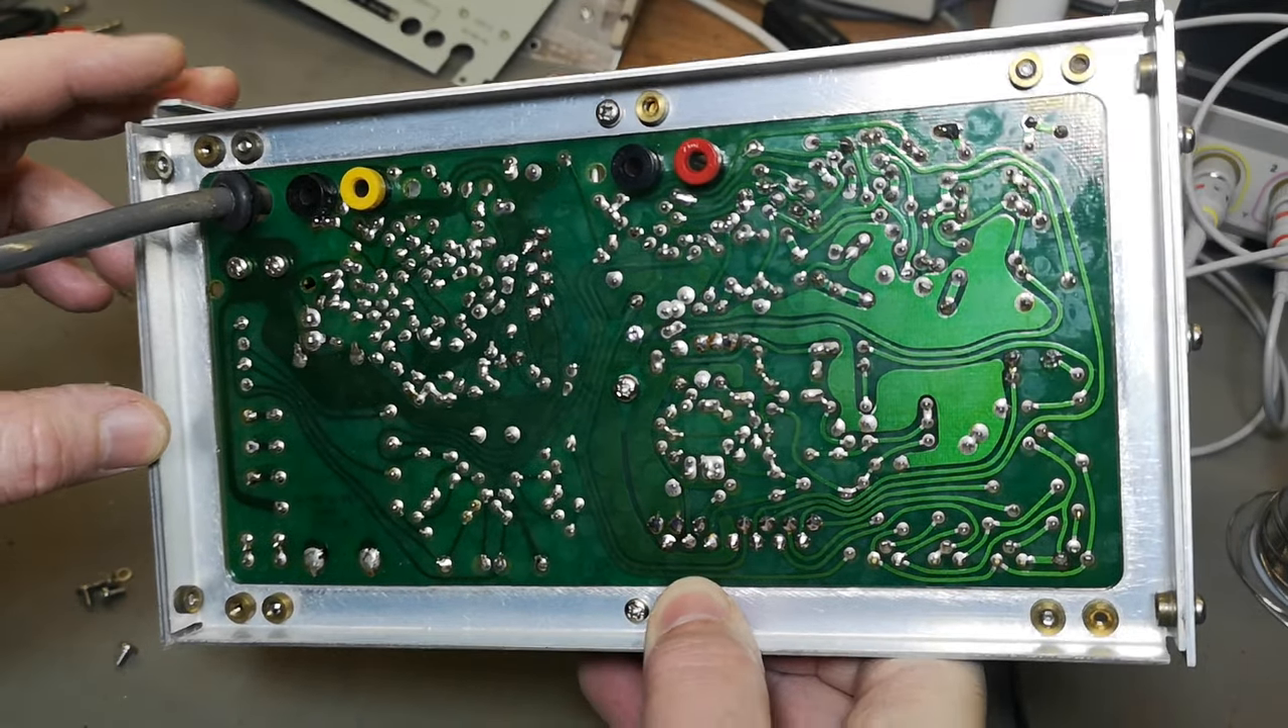So now you got full access to the entire circuit board from the bottom and we didn't take away any wires or anything.